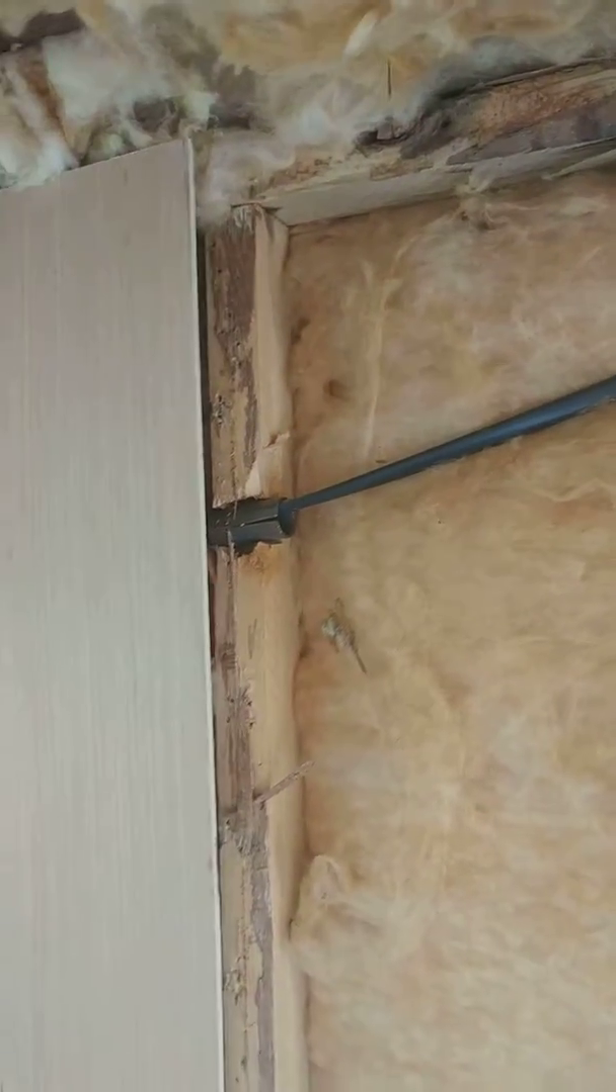We already started putting up the new wall.